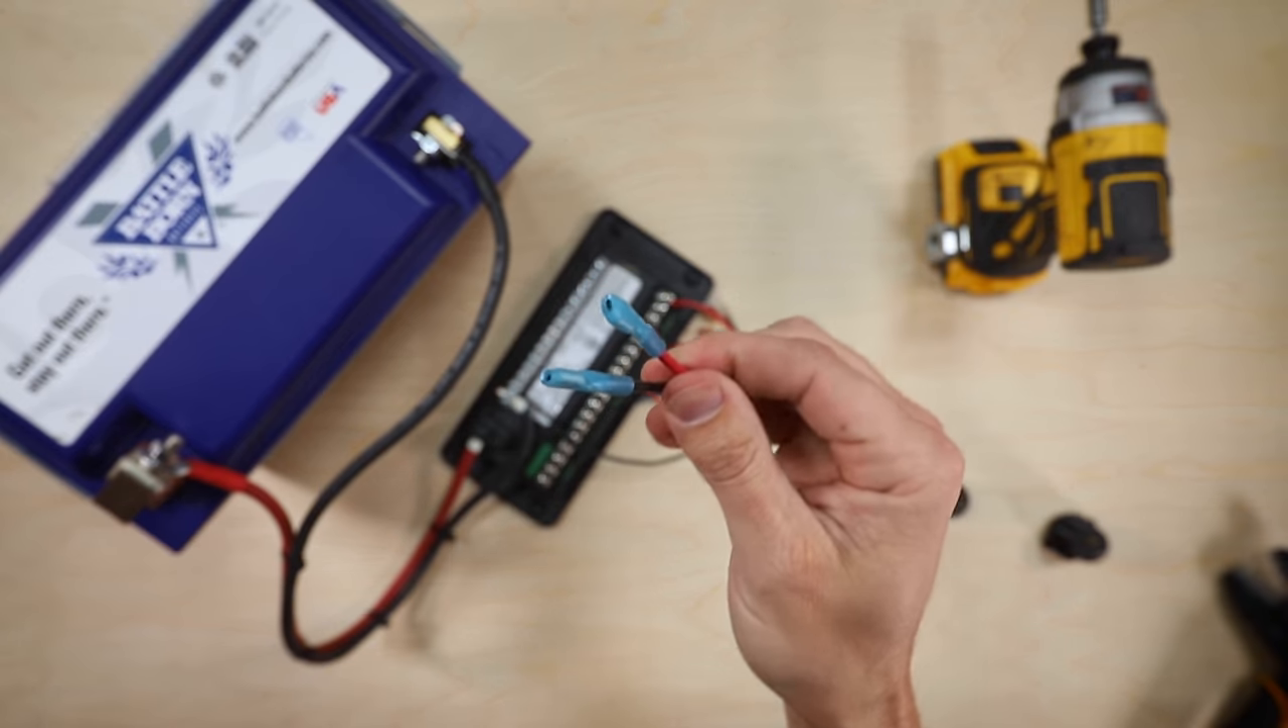And now we have the spade connectors on the end of the wire here.